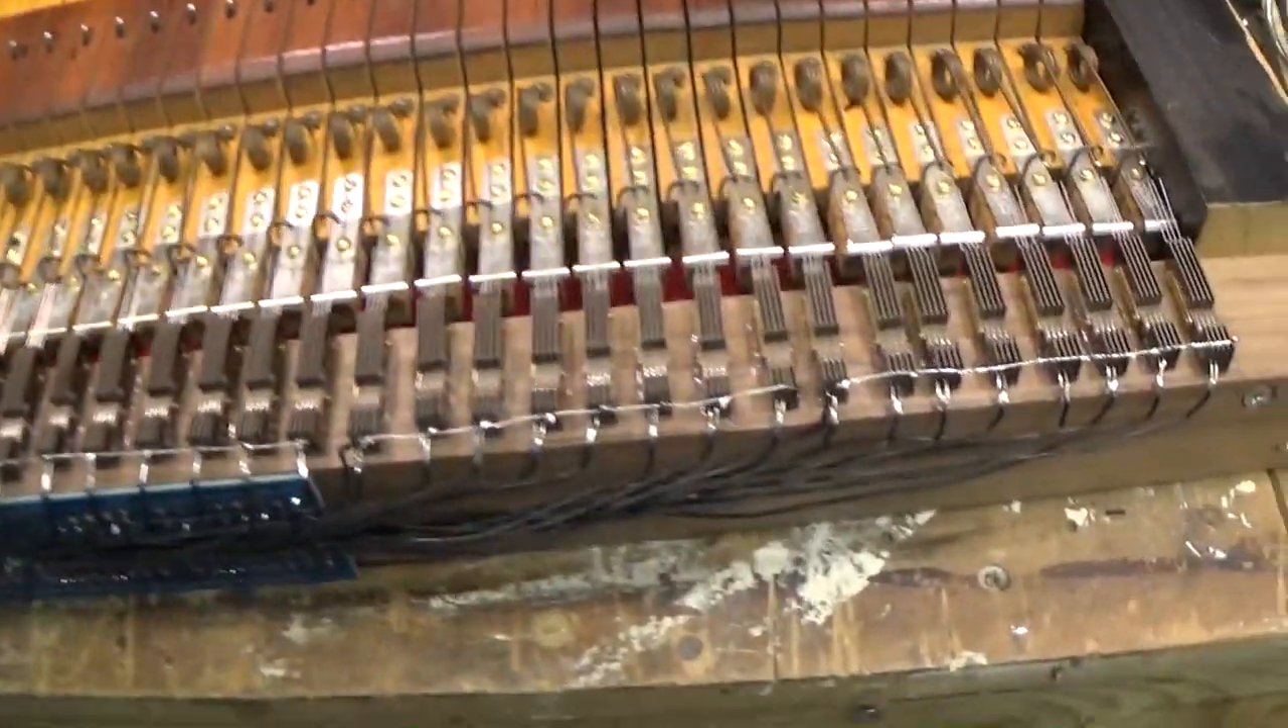I've finished wiring up all of the contacts now. As you can see, we've got a wire from each one.